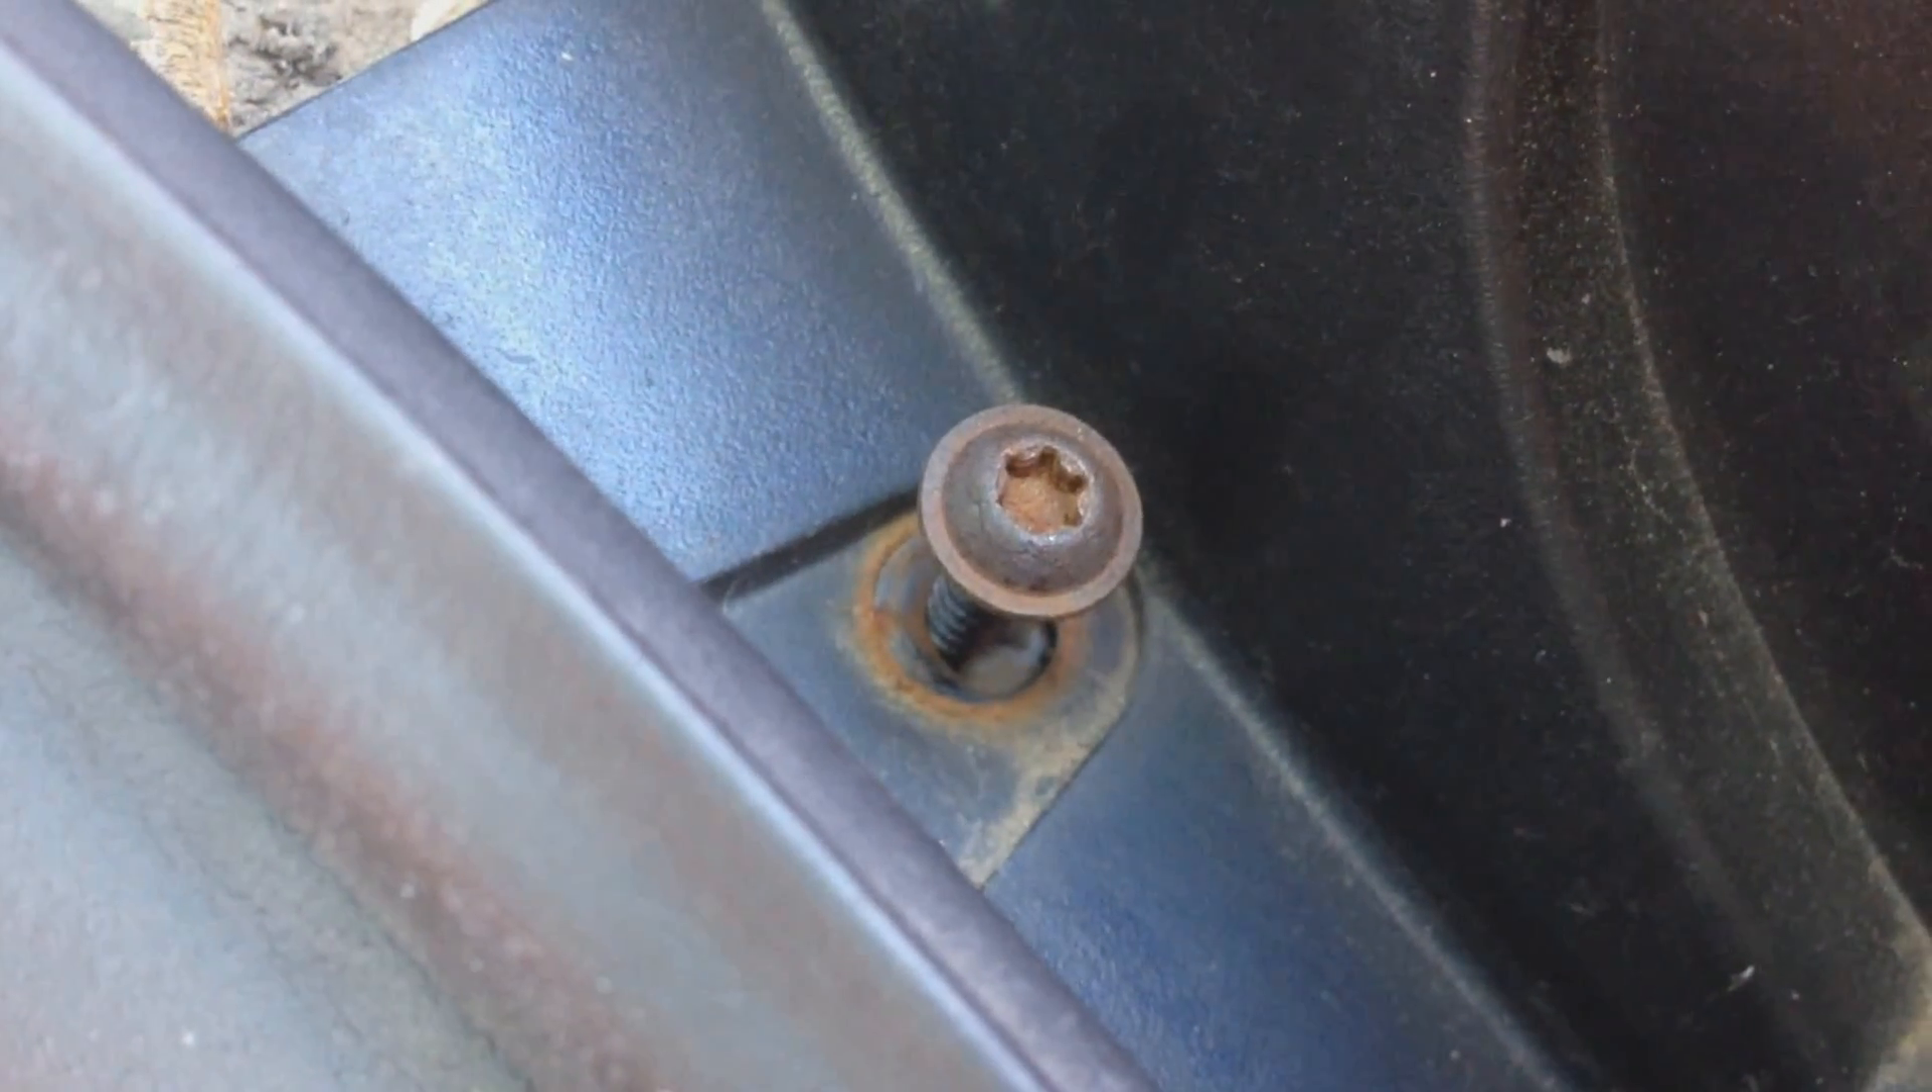Okay so I've nearly got the screws out.